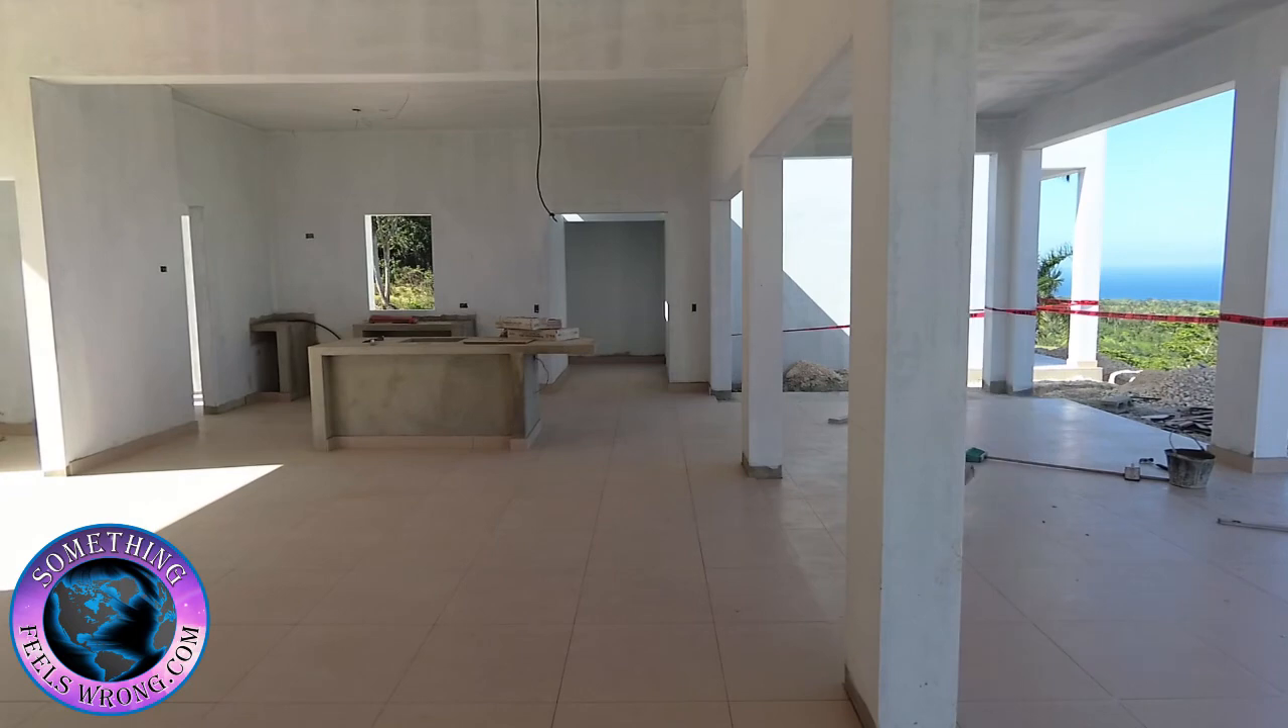Um these good folks uh they've just finished laying down tile.